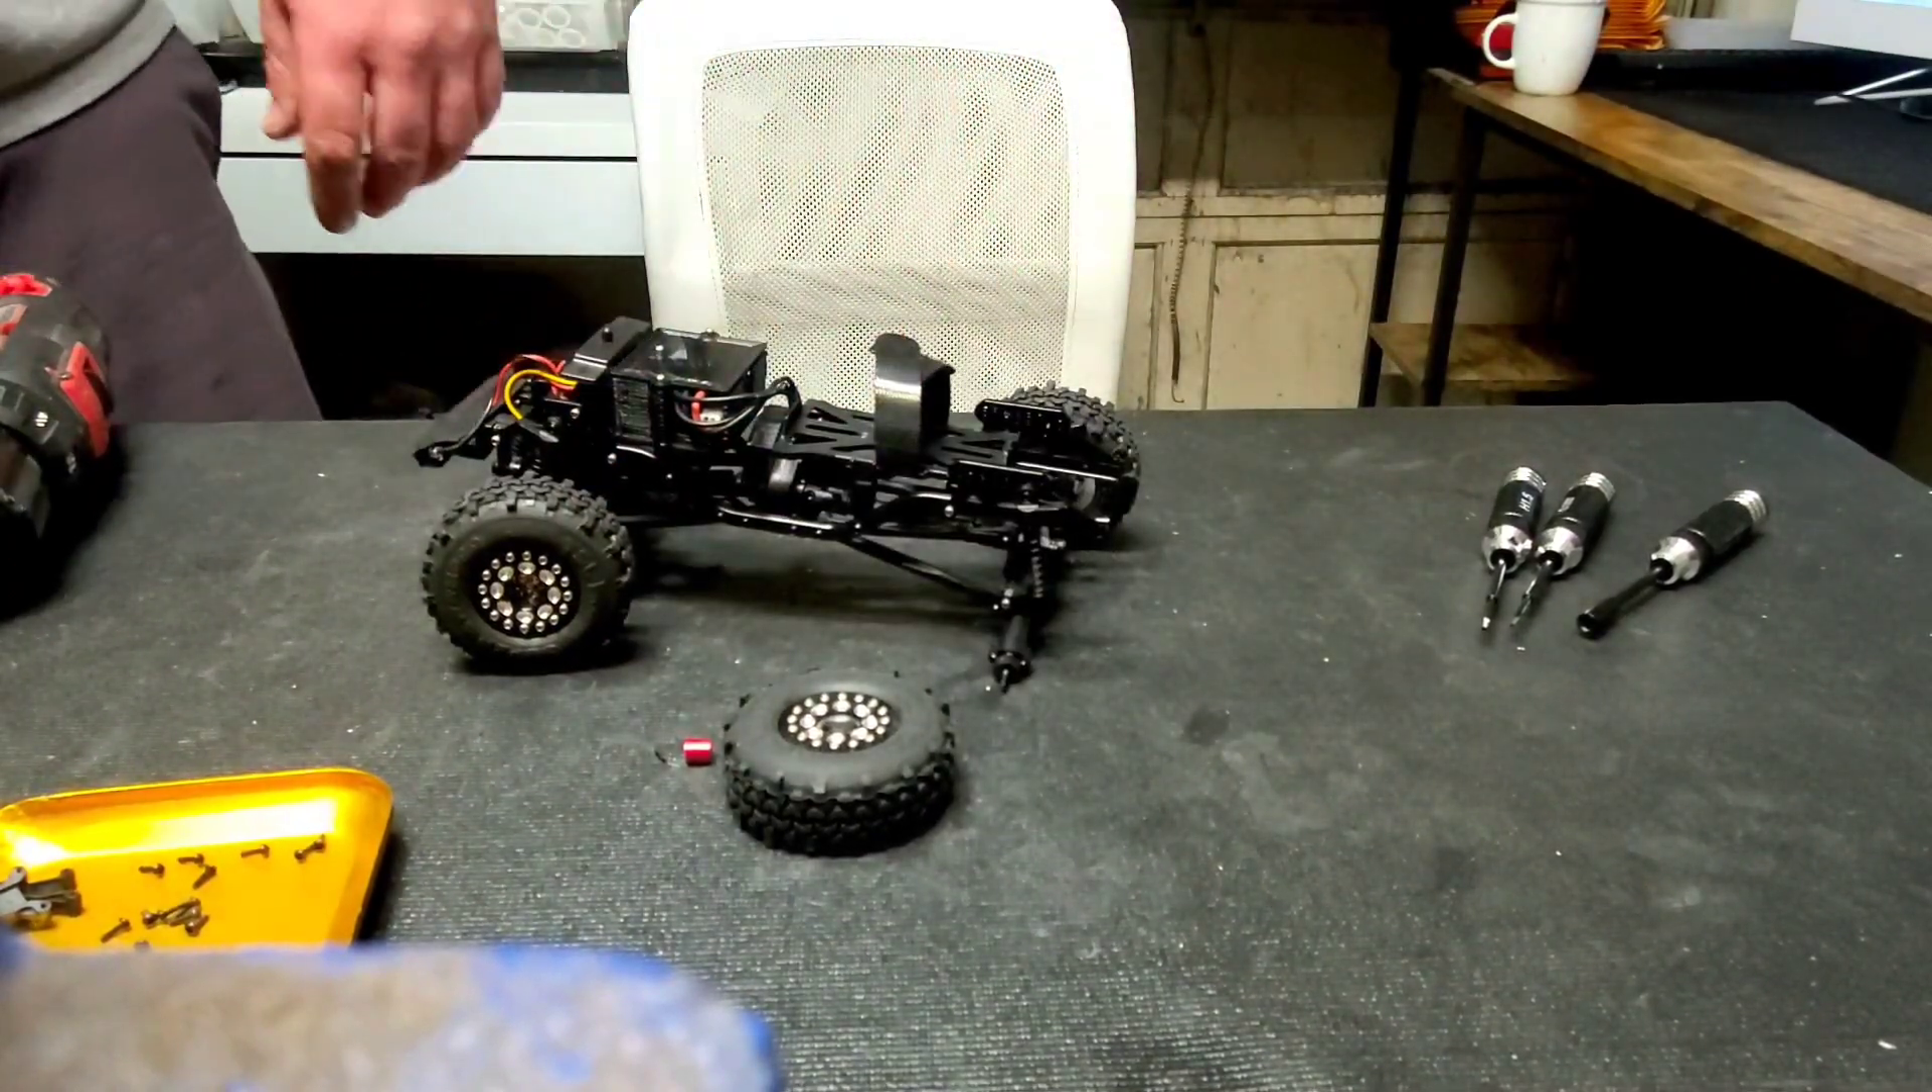Okay, and now we have all four wheels assembled. I did not install the last wheel yet, nor have I put the body back on, because this is also going to be two parts of two different videos.